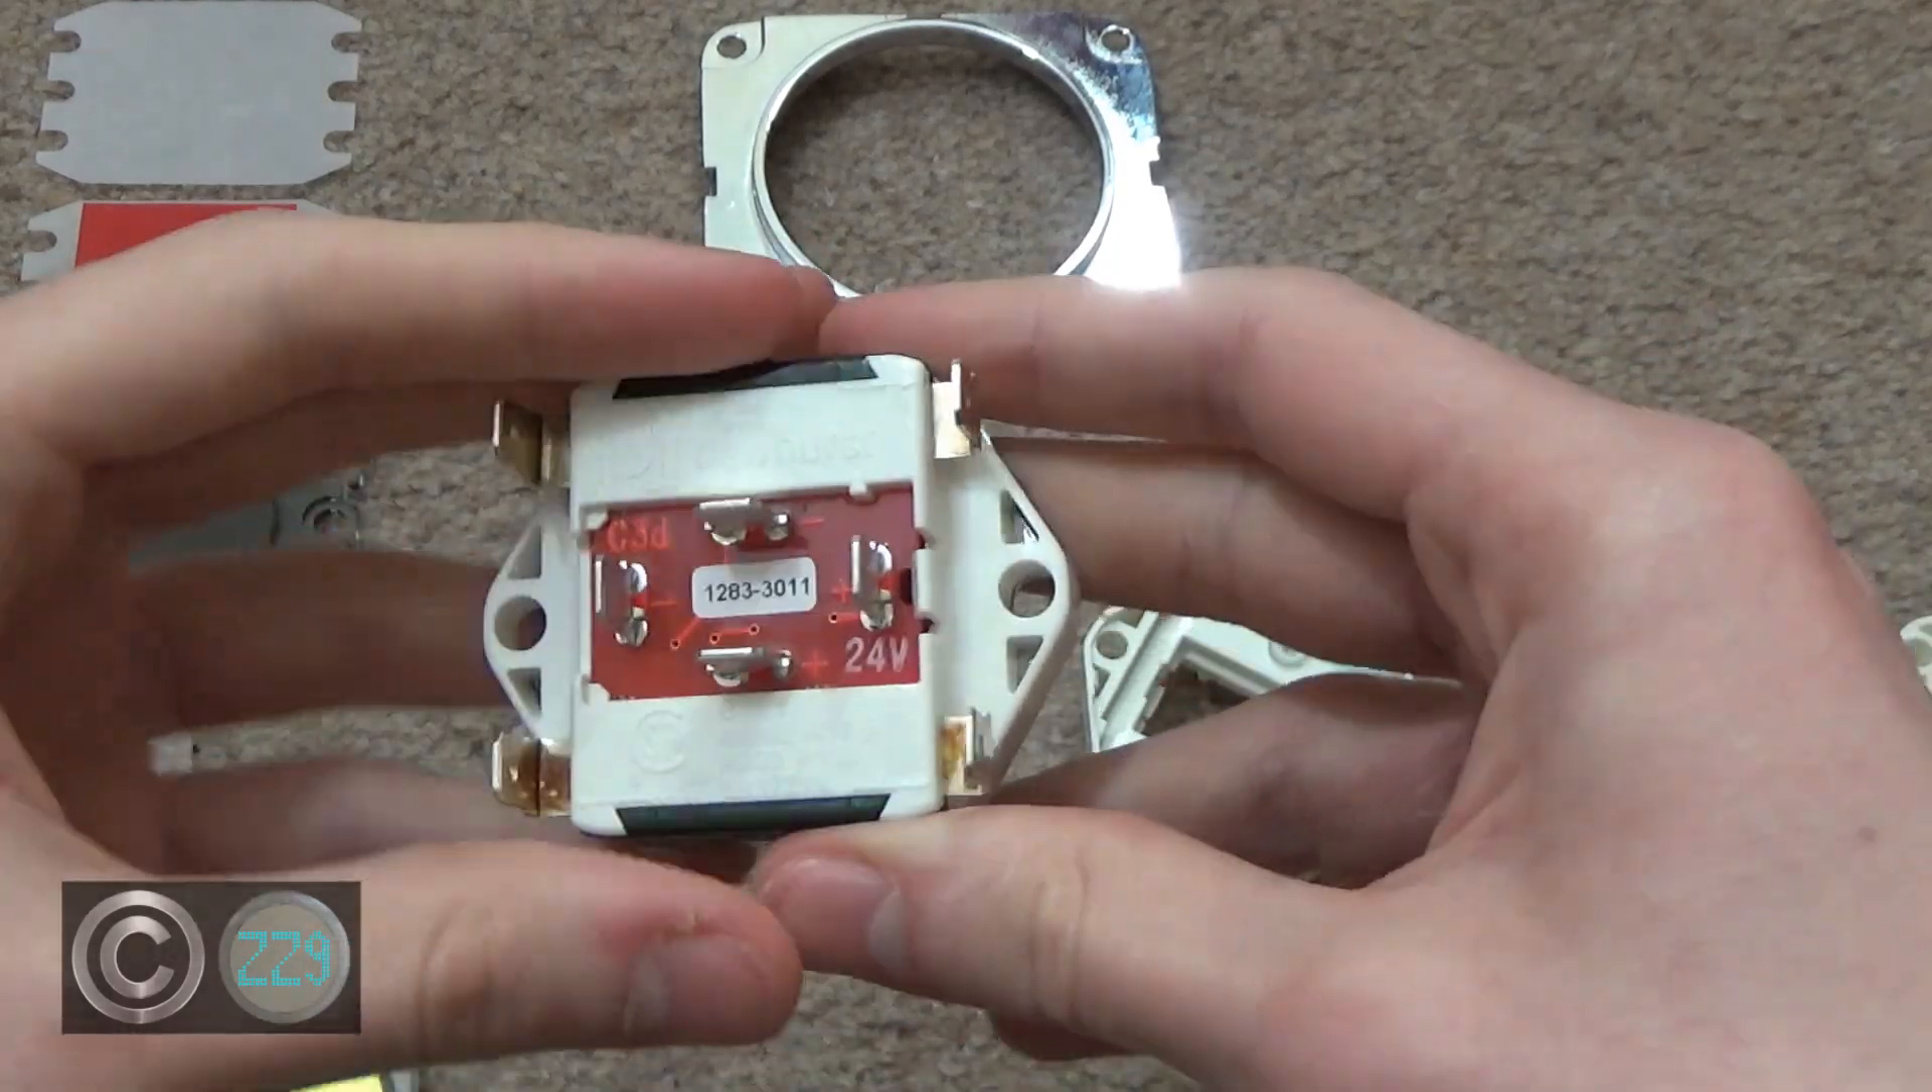There you go. That's the board in.